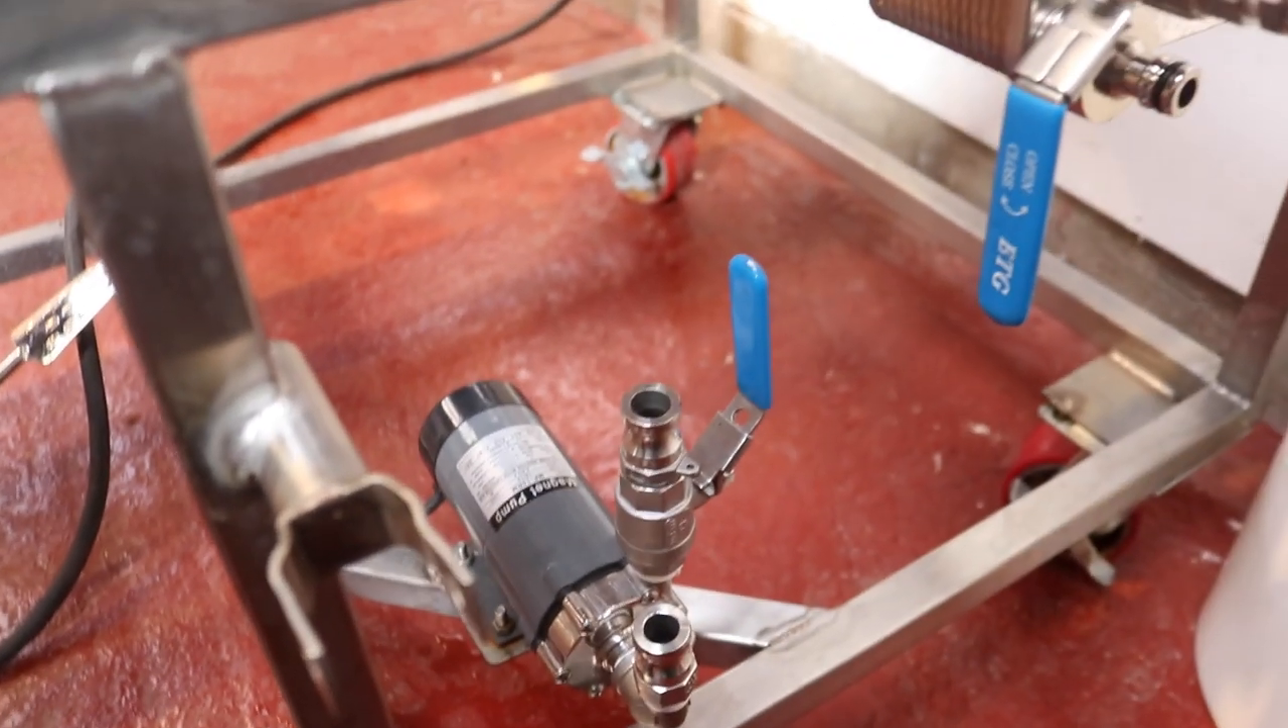So we've now installed a valve on the outlet of this pump.